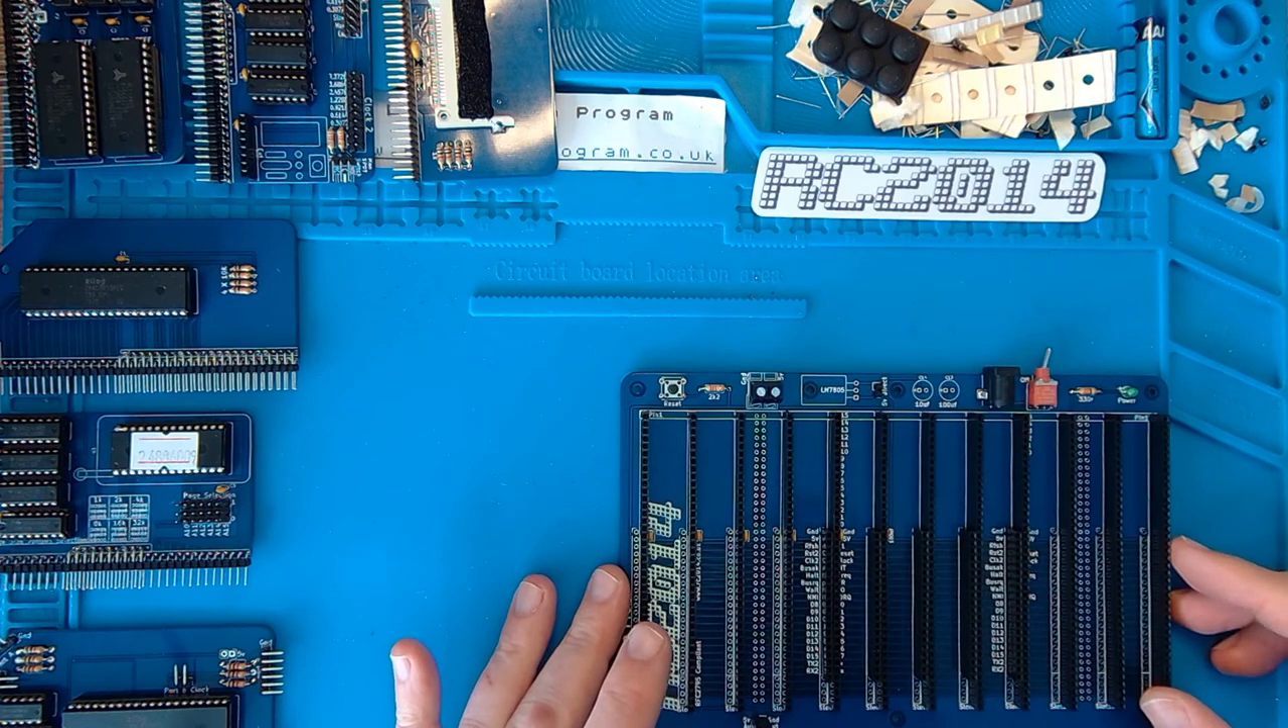We now have a completed backplane.